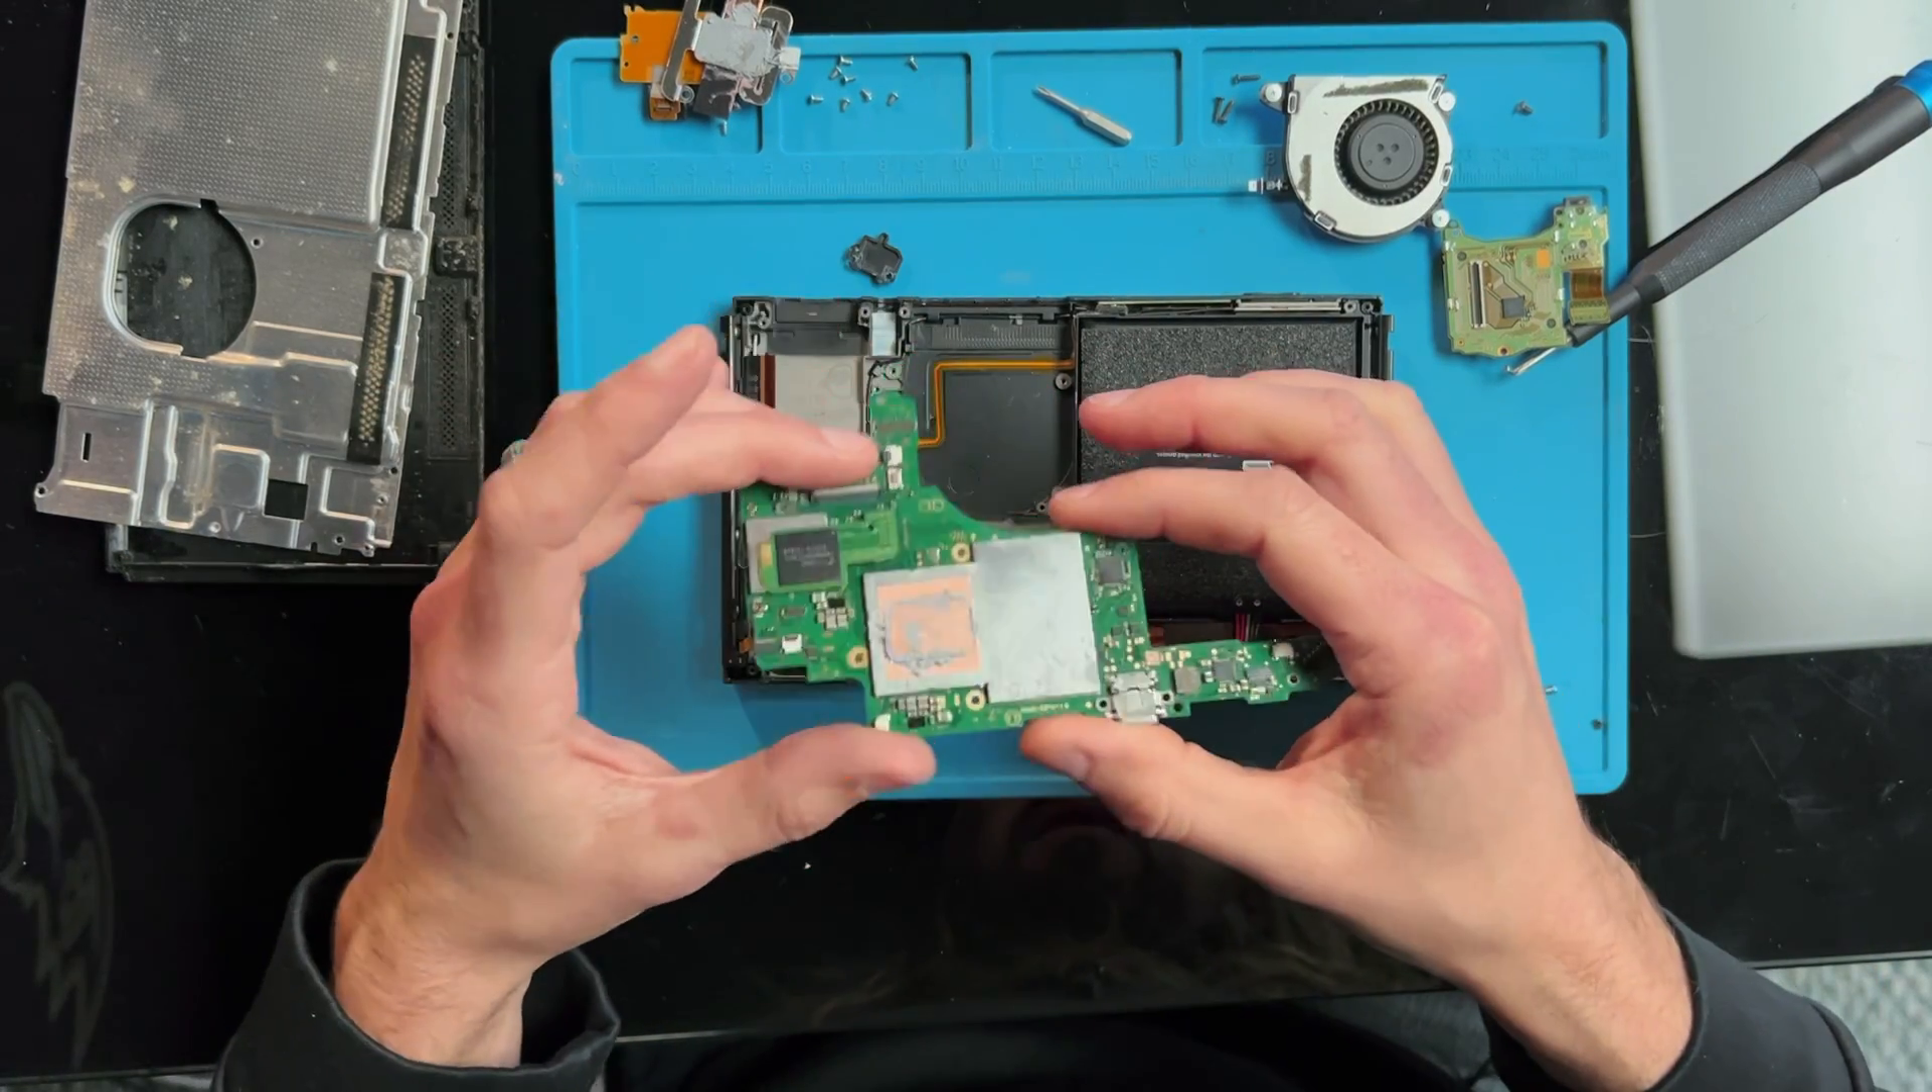There we go. We got our board out.